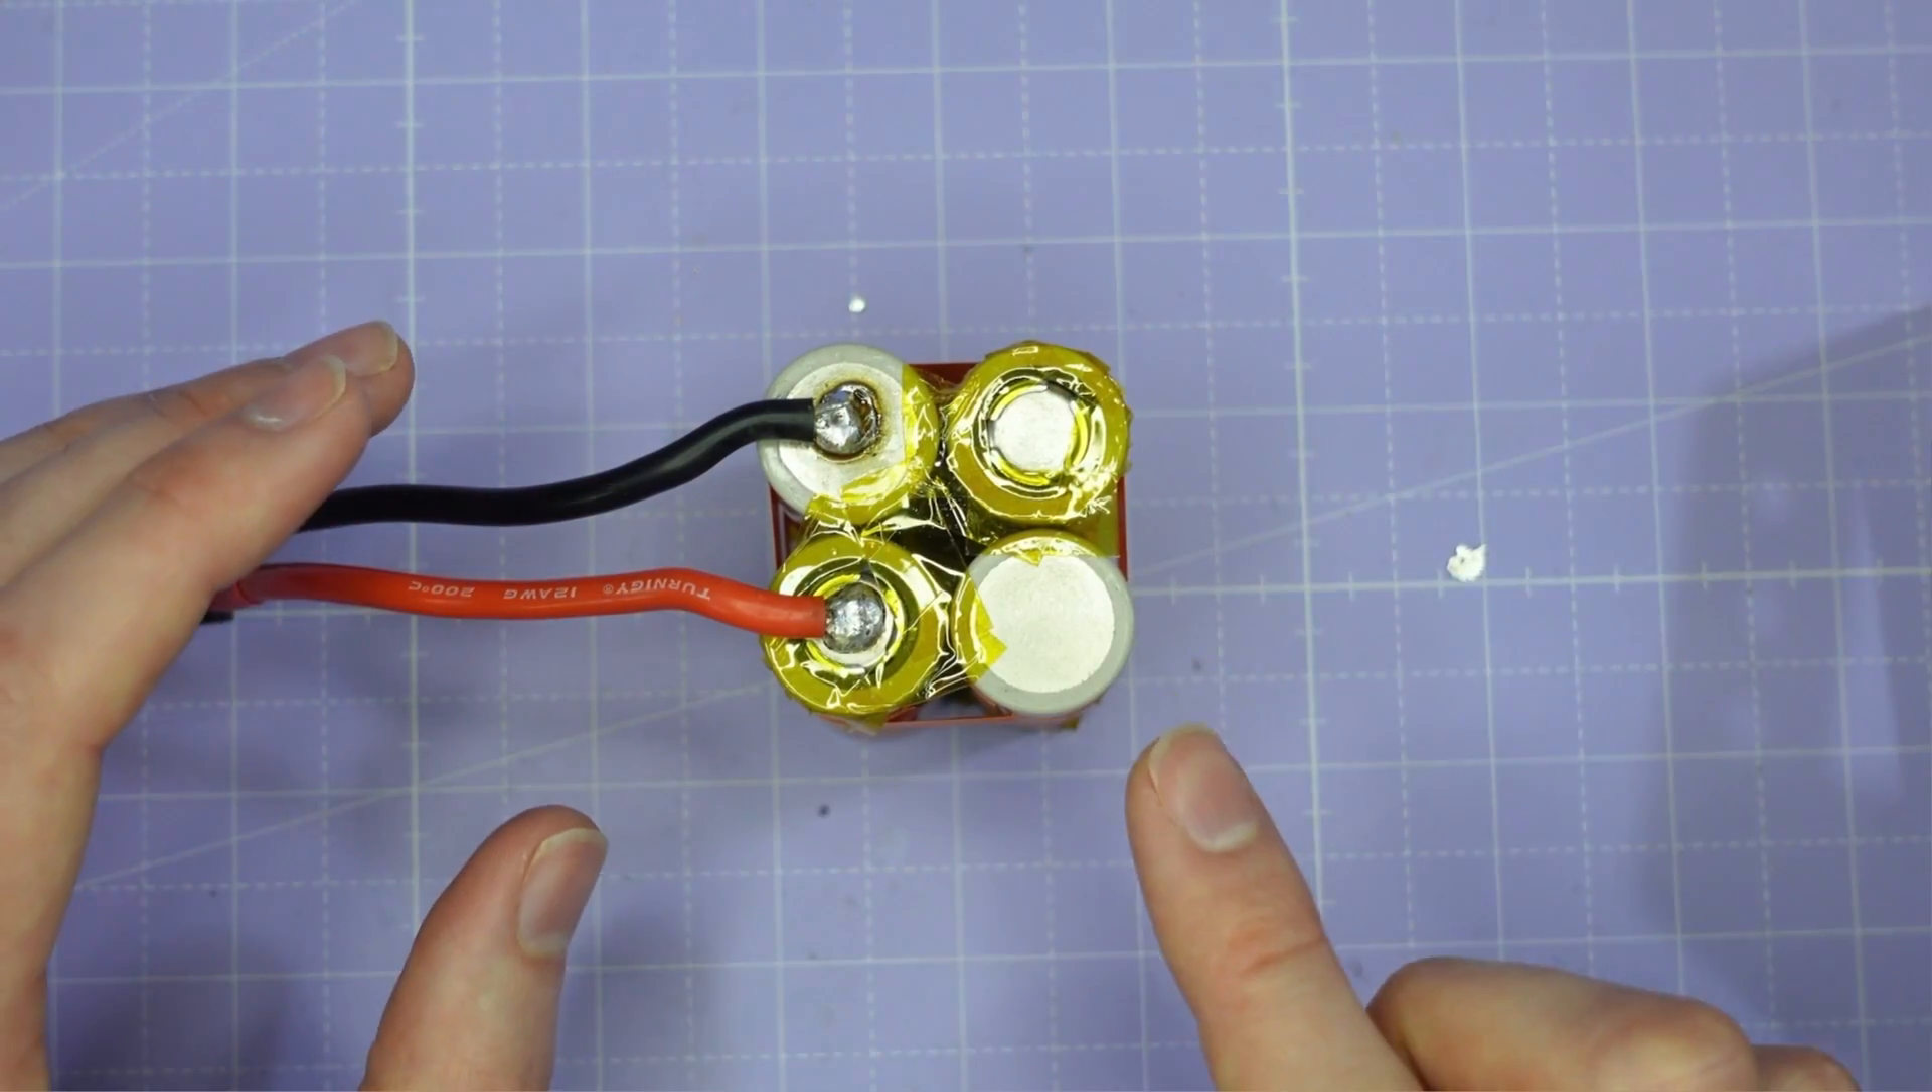Alright so now we've got our discharge lead soldered on, positive and negative.